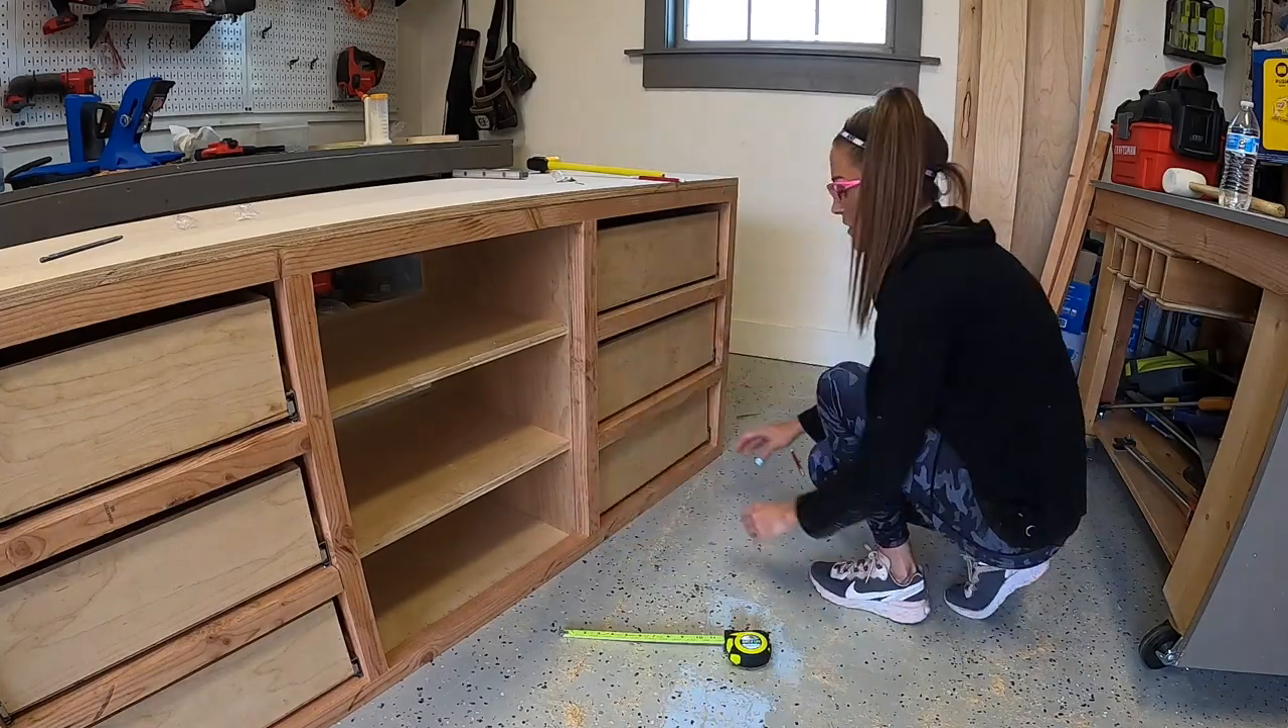So now I've got all the drawers installed and now it's time to attach the drawer faces.